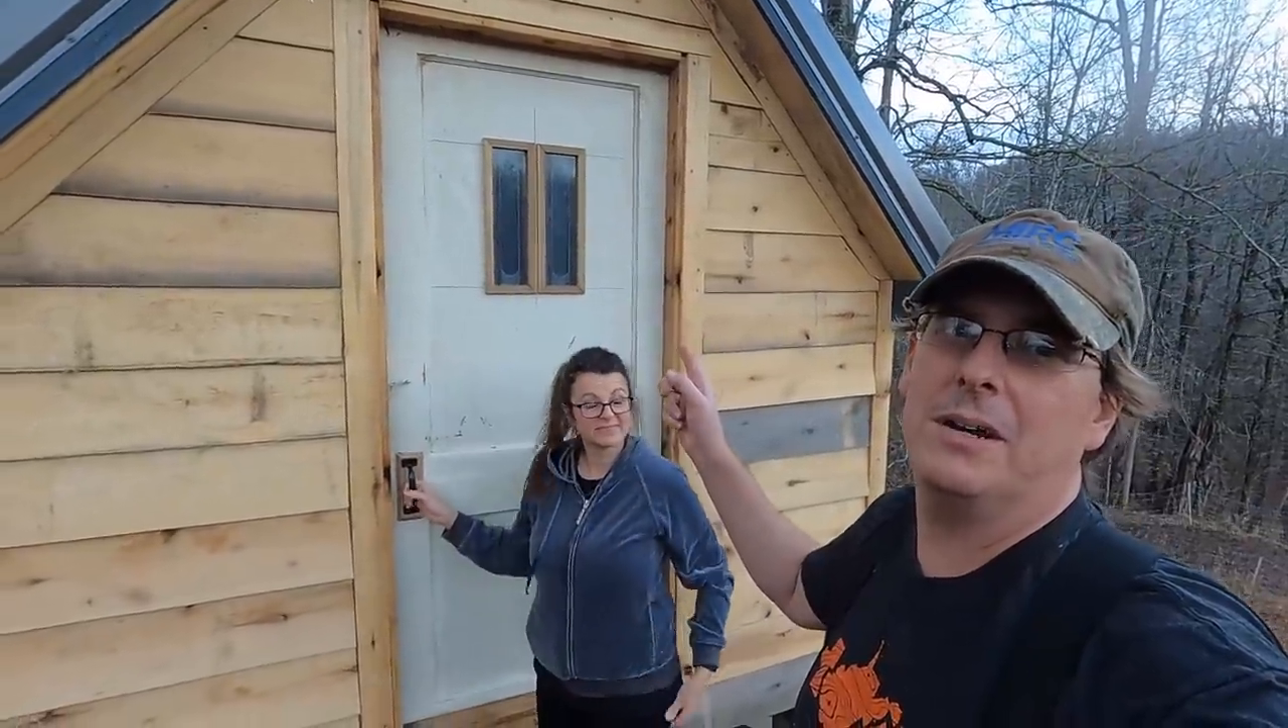We've got our door in with our stained glass windows.